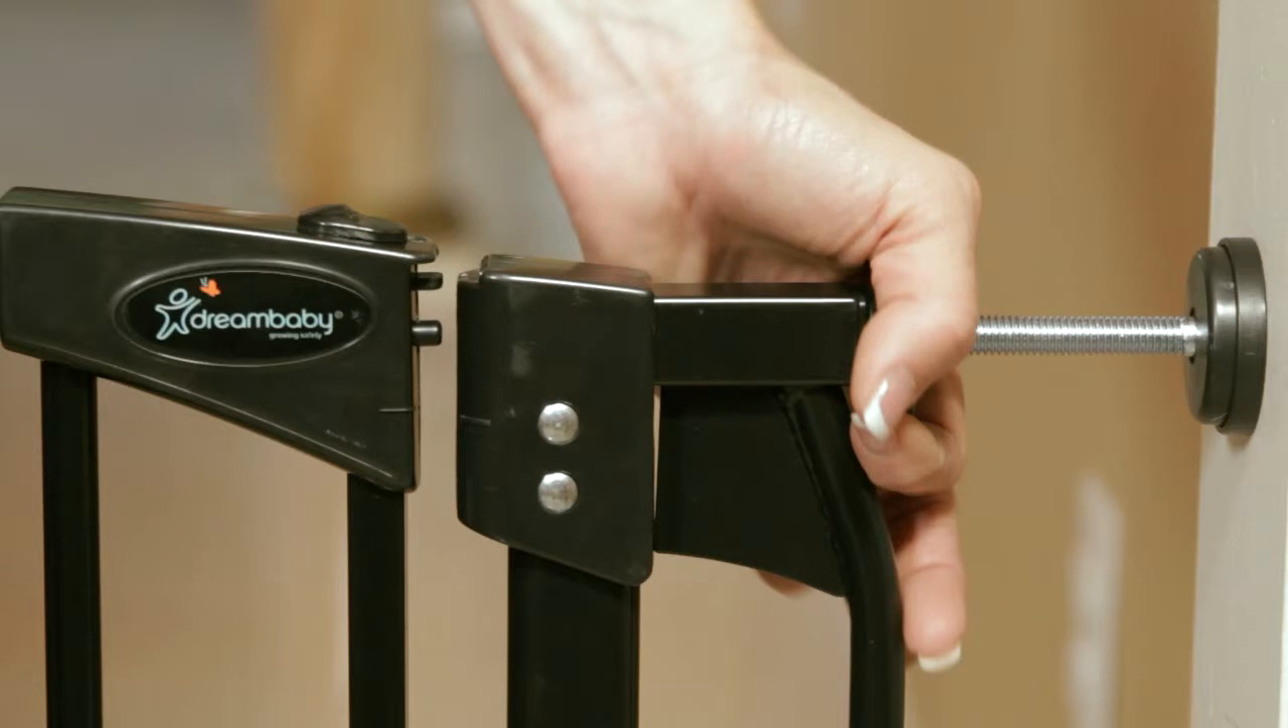You'll notice a gap at the door opening. Now, this is normal with pressure-mounted gates, and the gap will disappear when it's correctly installed.